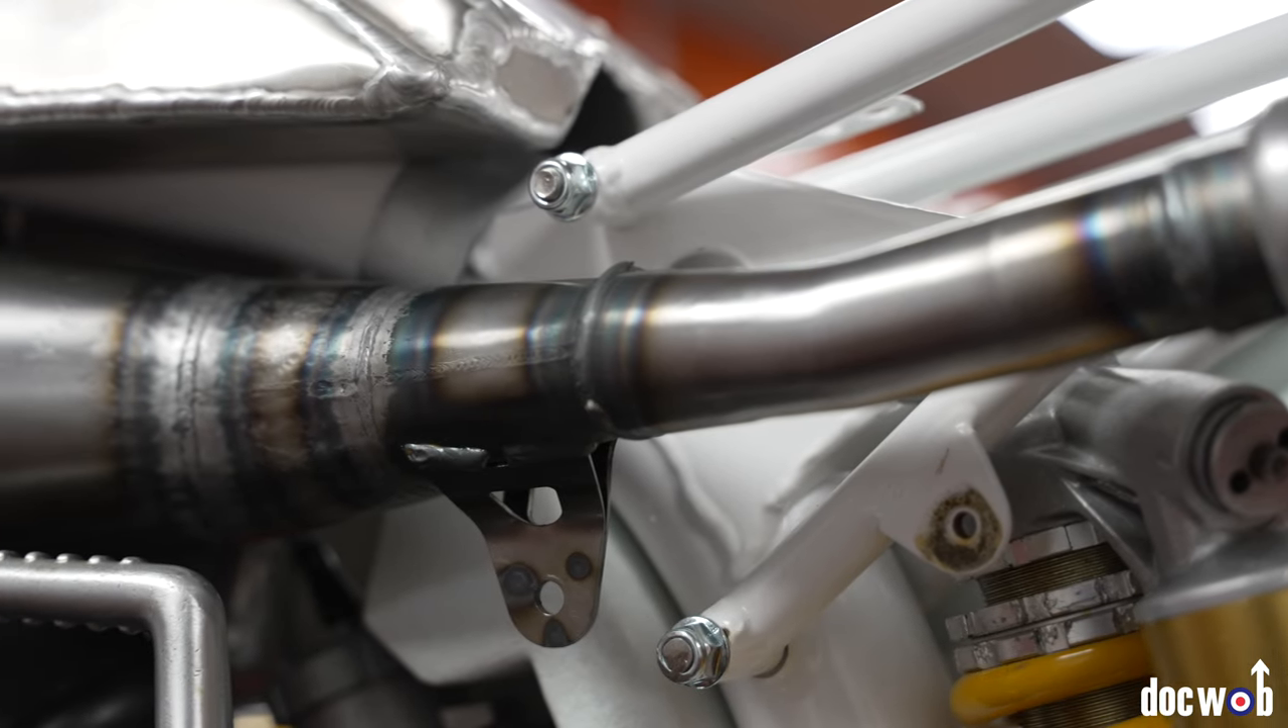So now we've got the pipe on, now we can modify the tank, then we can actually get the thing finished off.